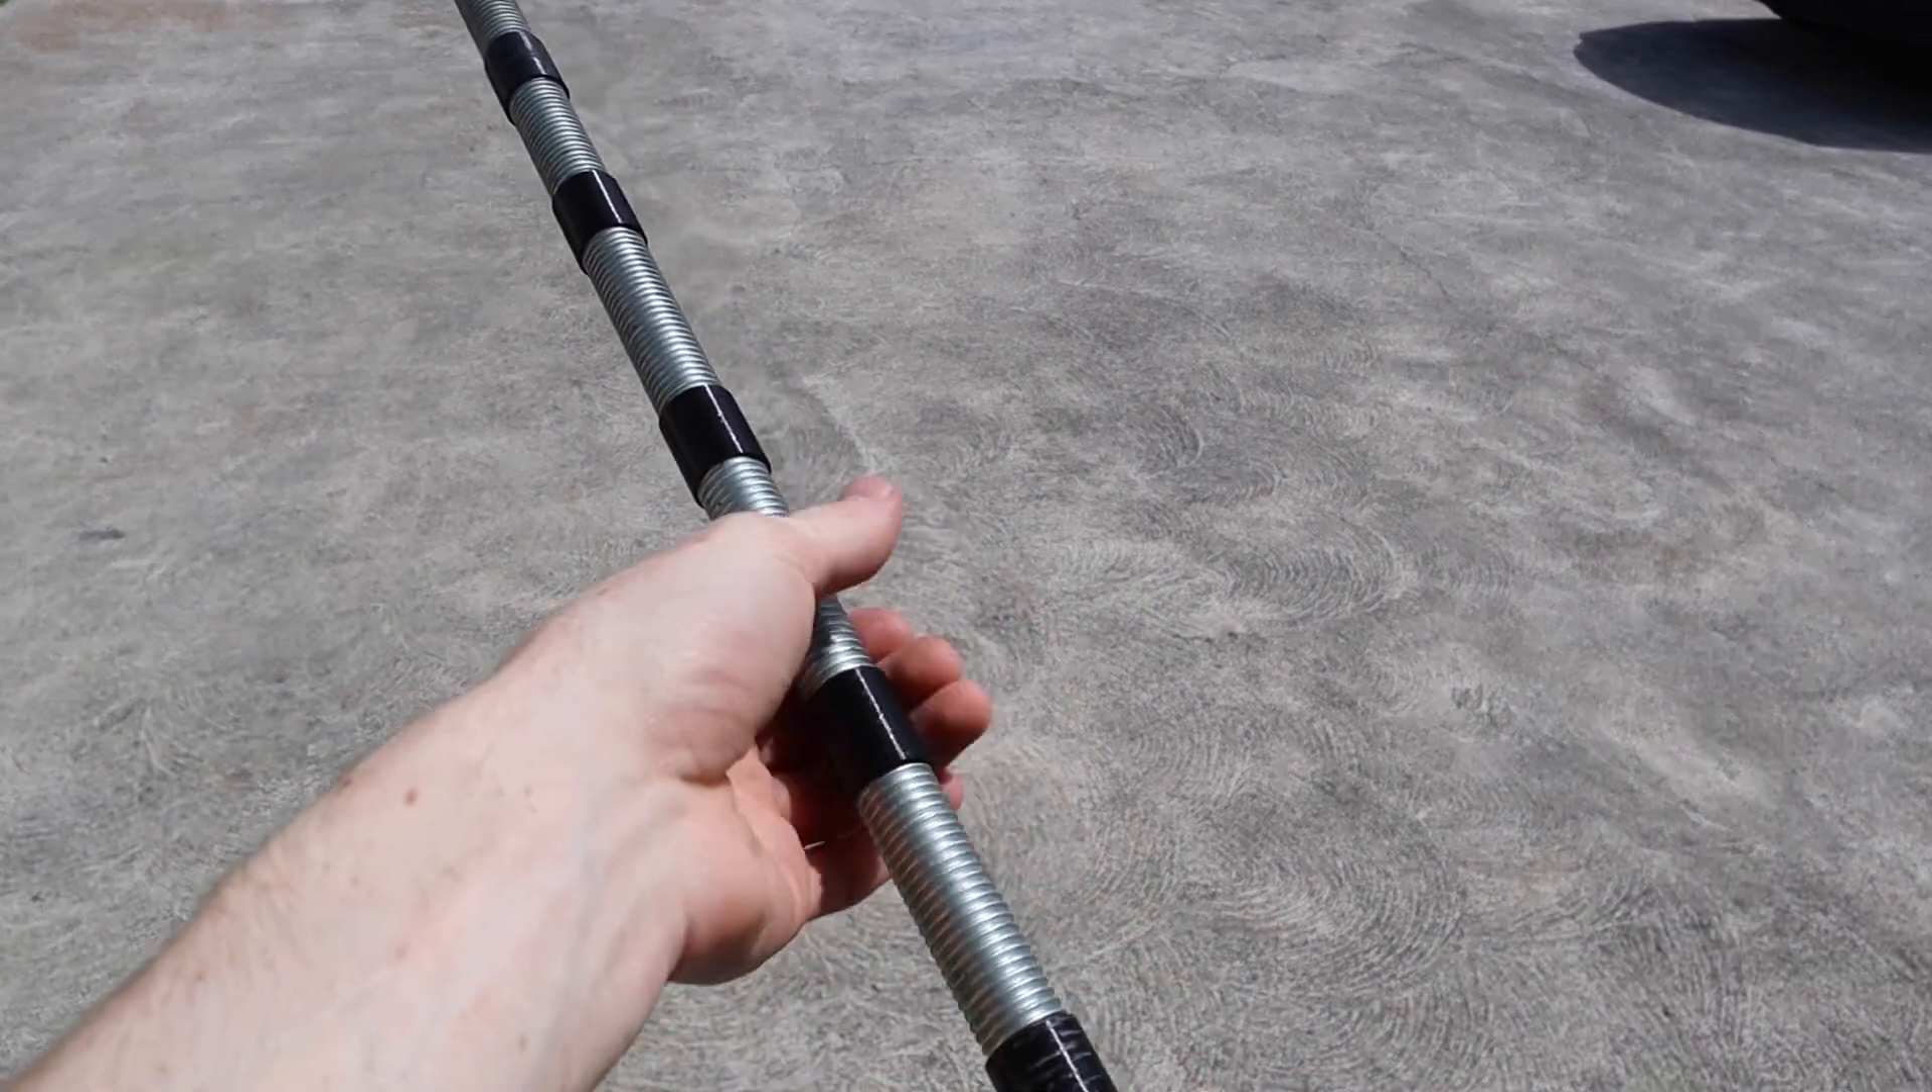We're going to thread a bunch of these on and get this pipe on and get ready for the wheels. Just like that all the spacers are neatly on the rod.